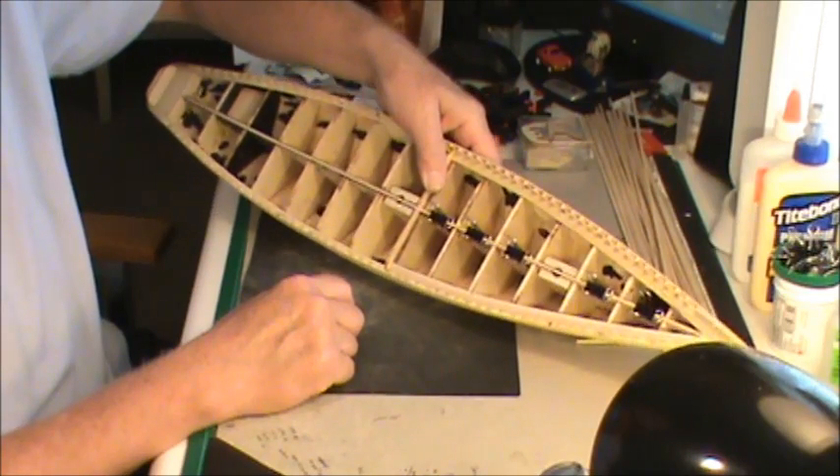I started planking the deck. I got one board on Right down the center.